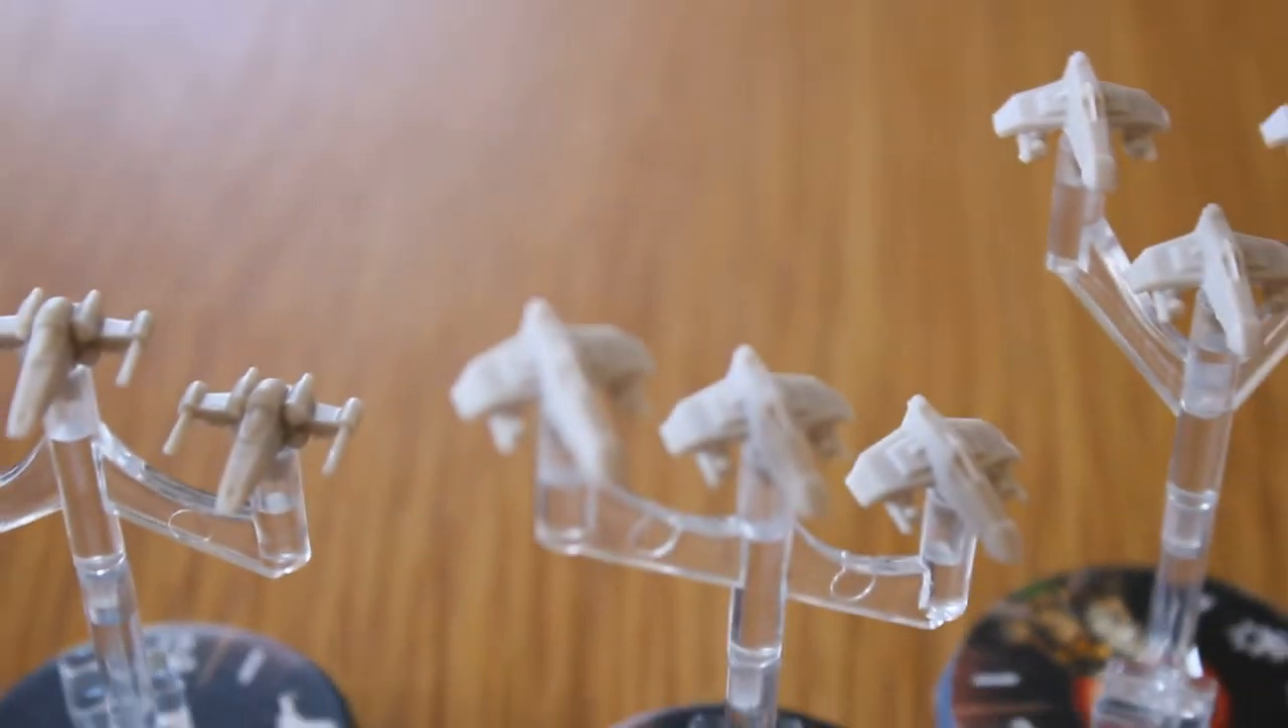Okay so that's the model on the stands now.